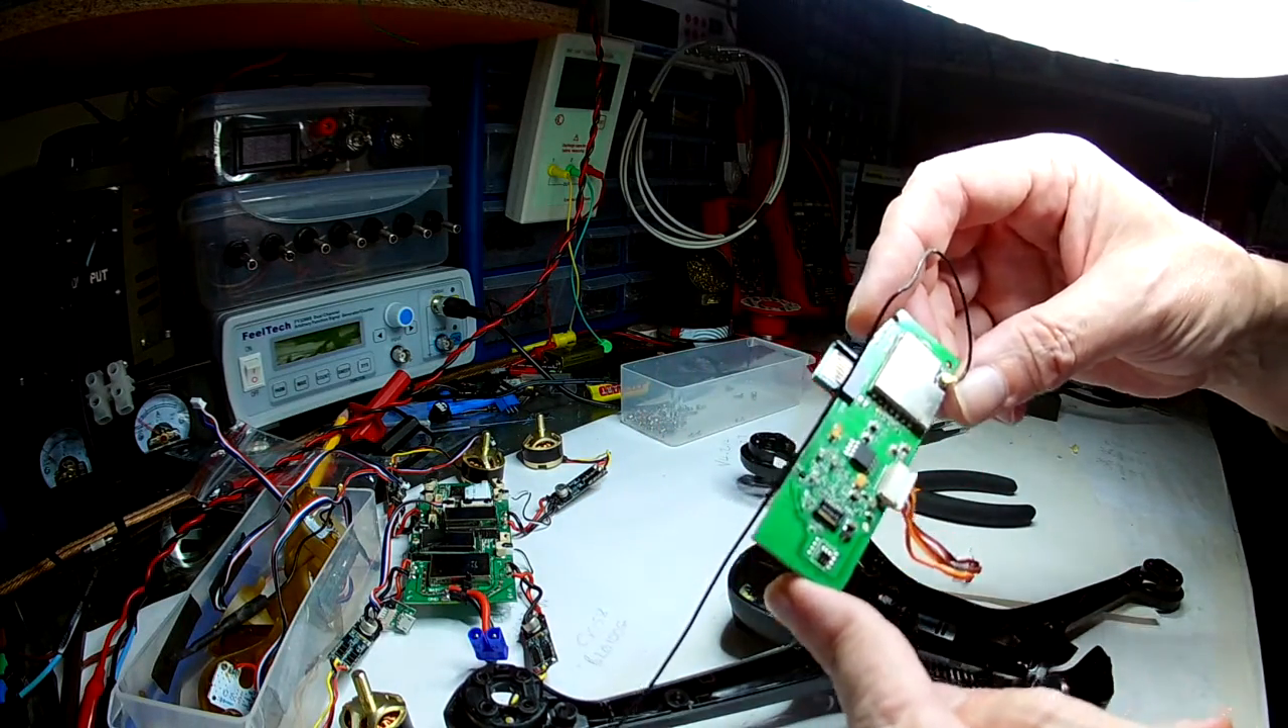Okay, so there's the board out.